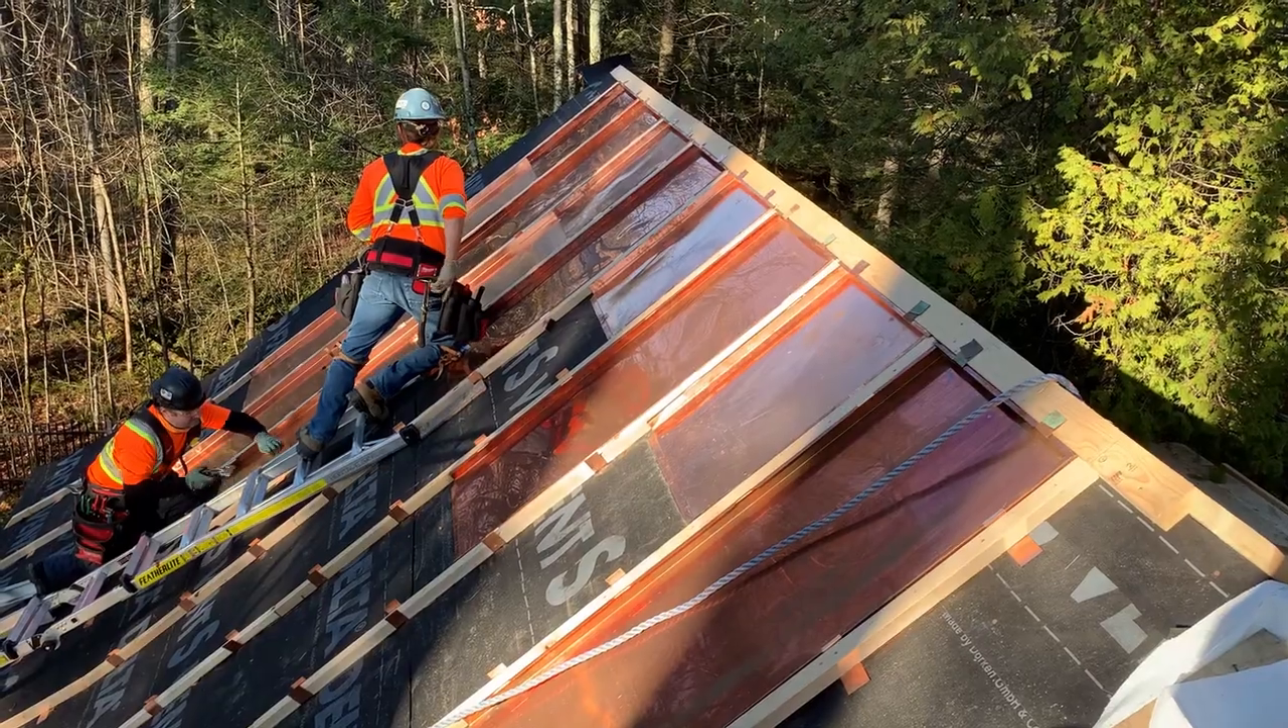As you can see, the first few pans of copper are being installed and at the roof ridge, a new detail that will ensure a much better waterproof seal.